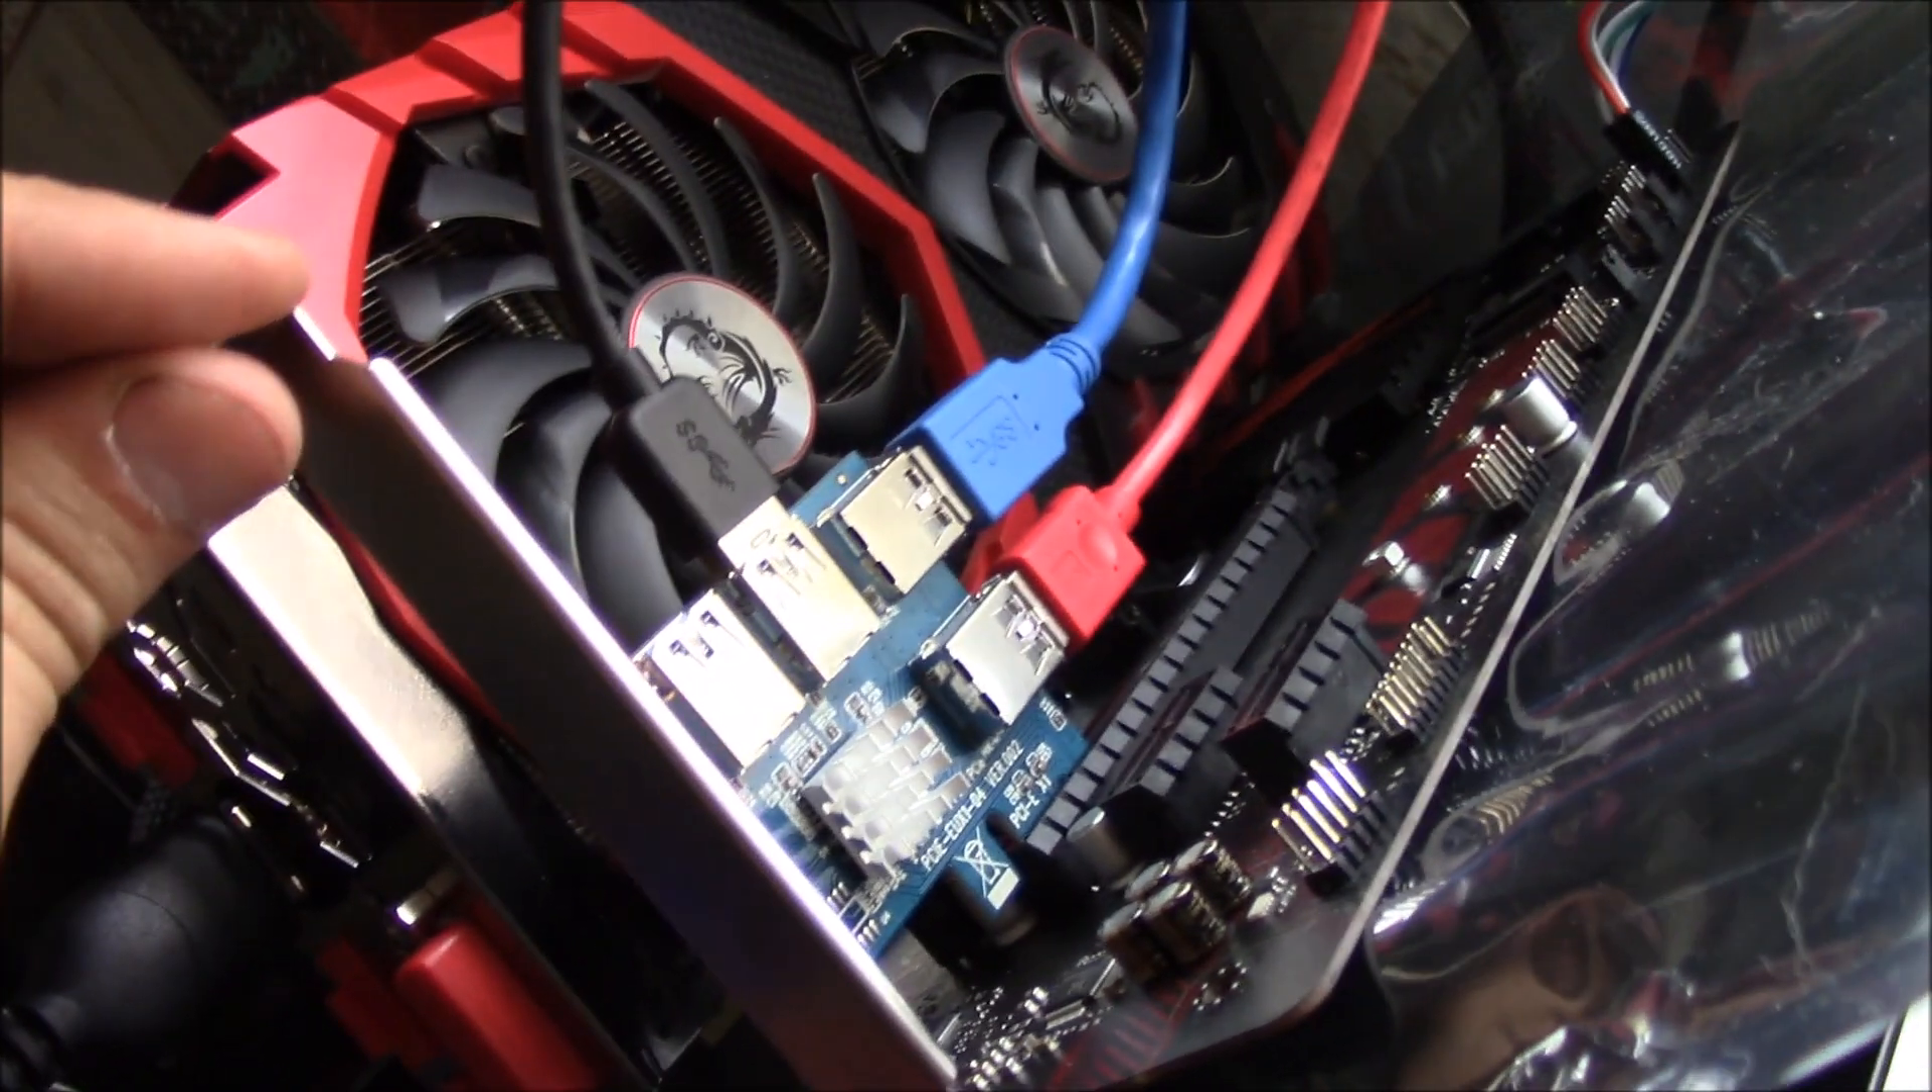Alright and so now if you see on the splitter I have three plugged in.